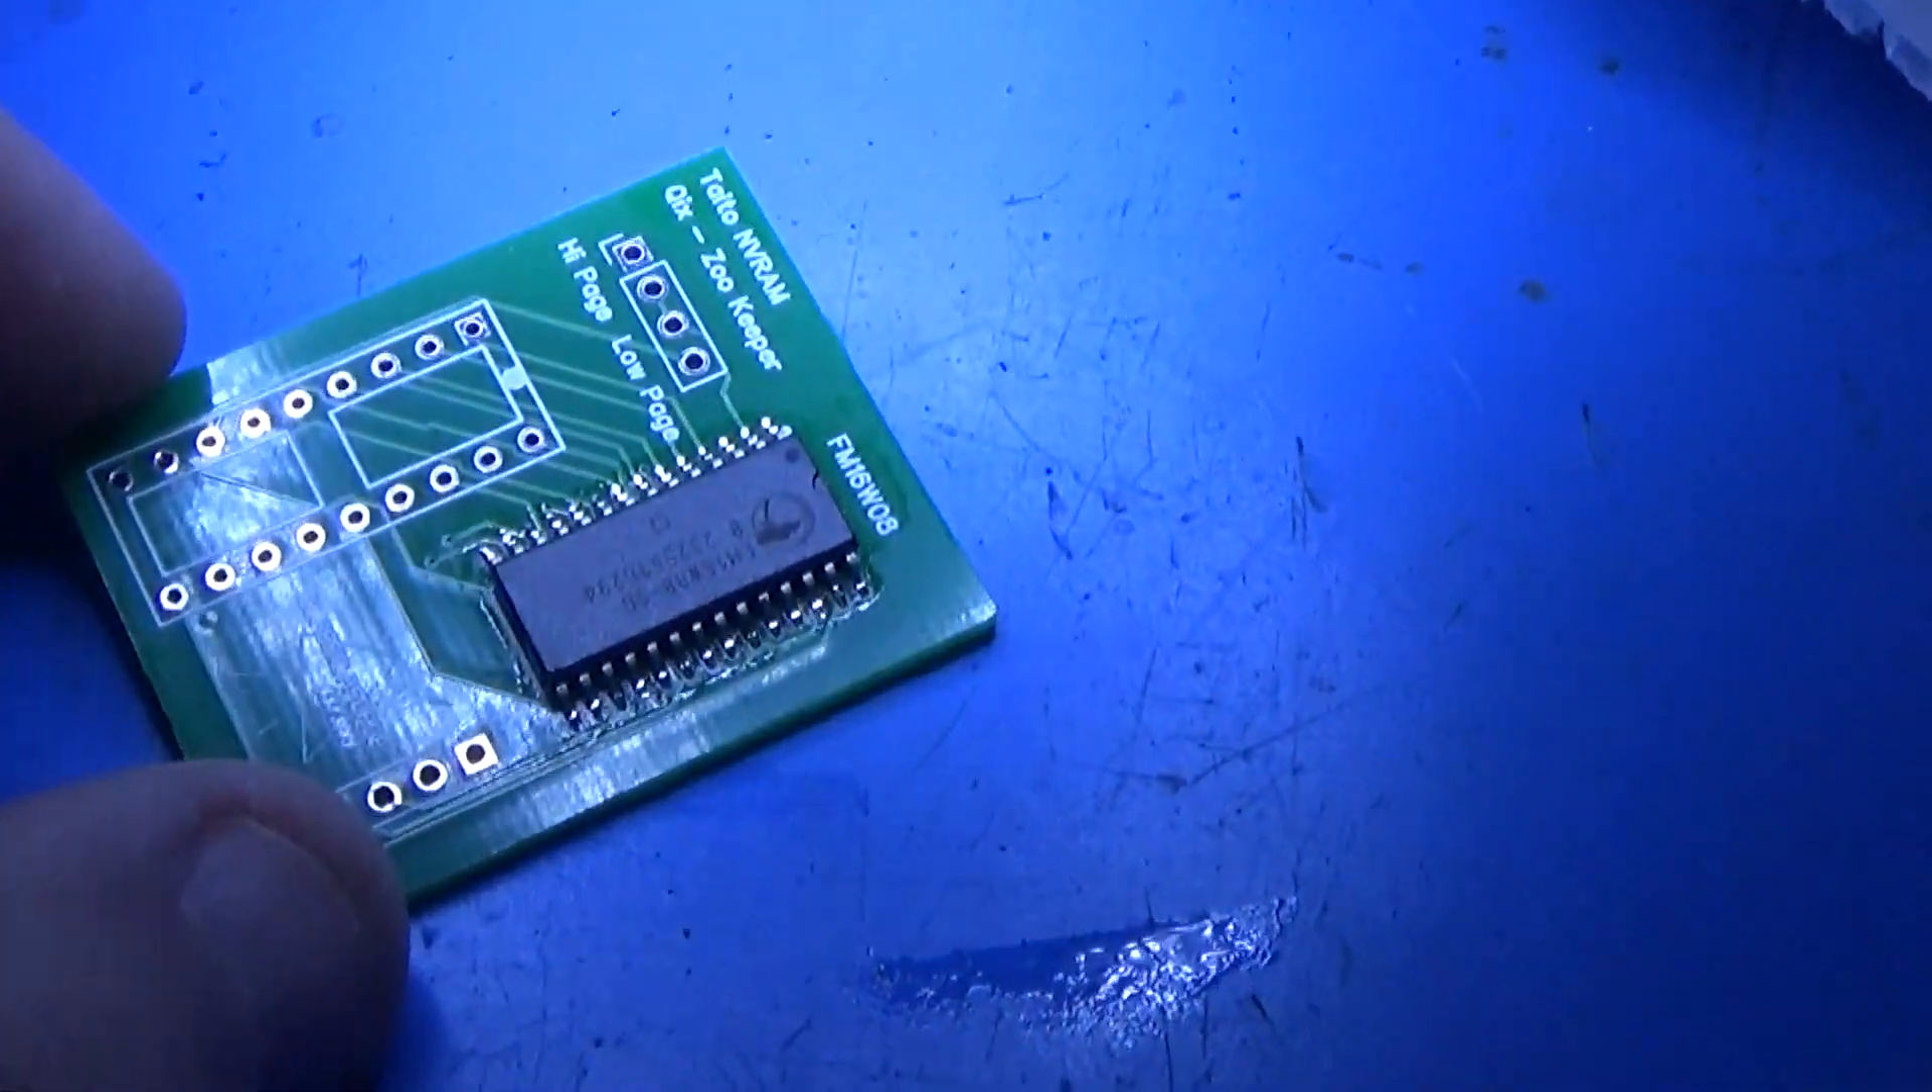I got the chip soldered on.